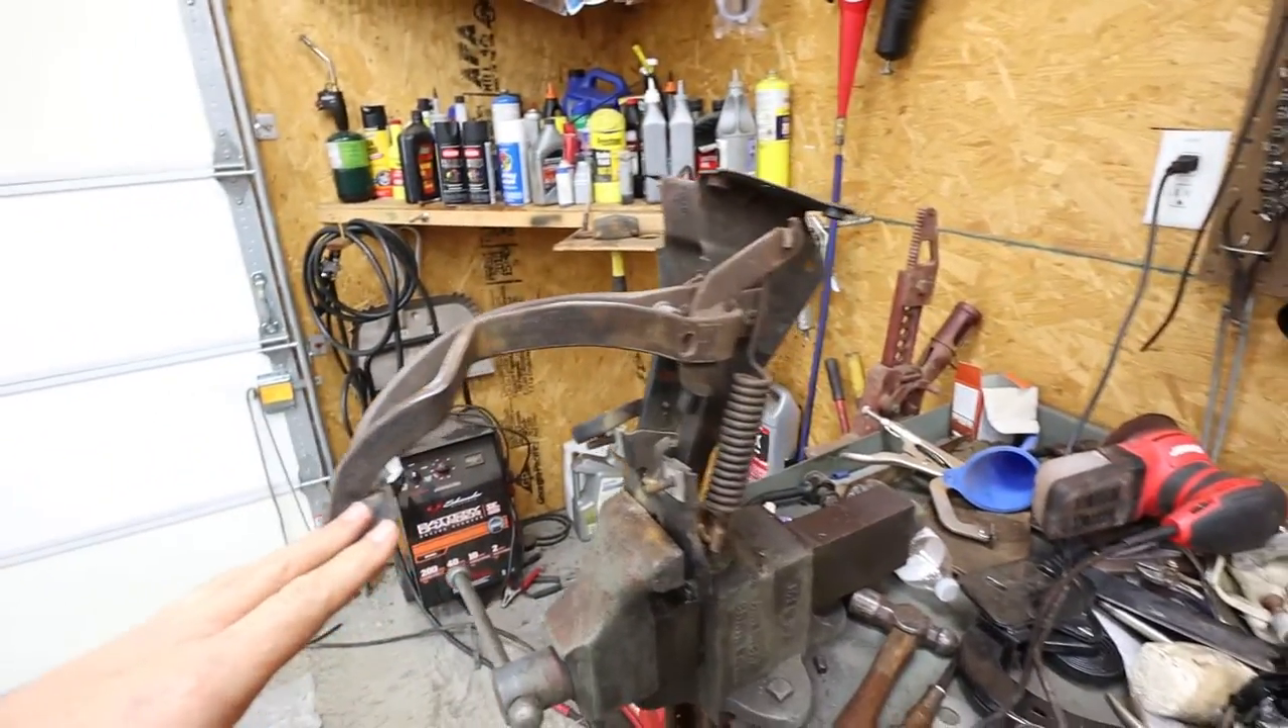So anyway so here is the clutch pedal assembly already removed from my car.